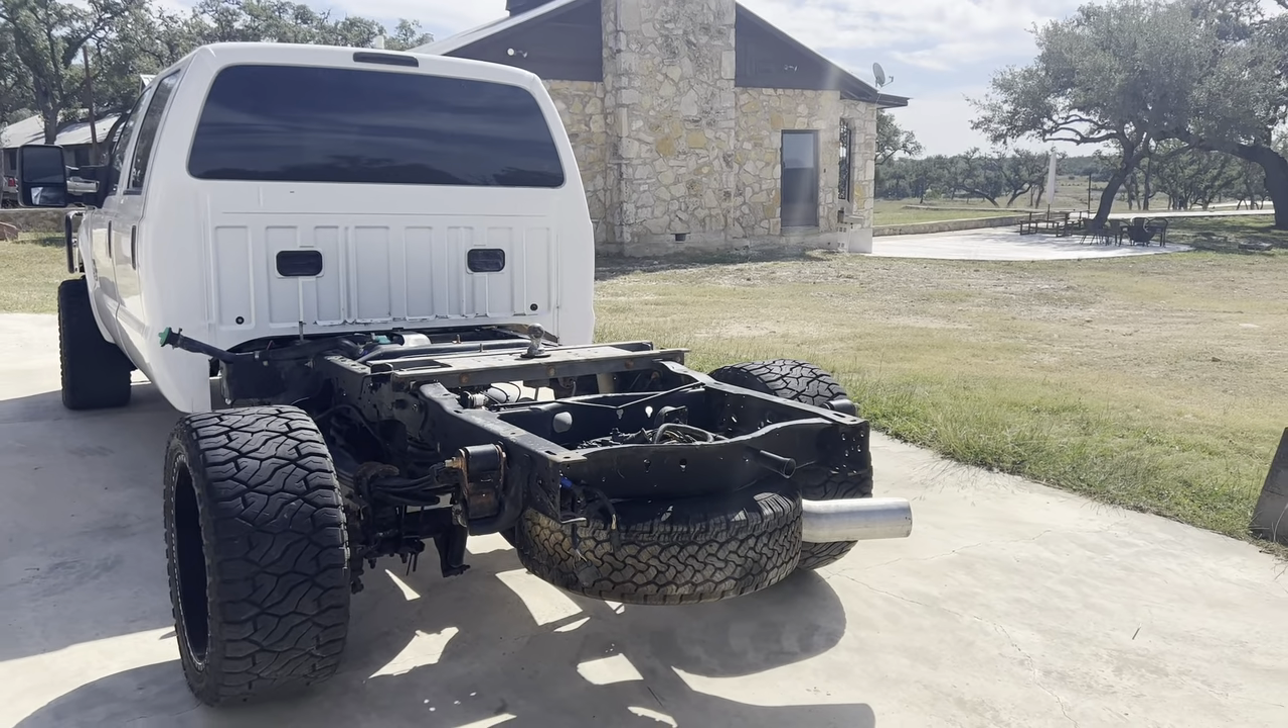And as you can see, we already got the whole rear end with the receiver and everything taken off and ready for that blank canvas to lay that flatbed on there.